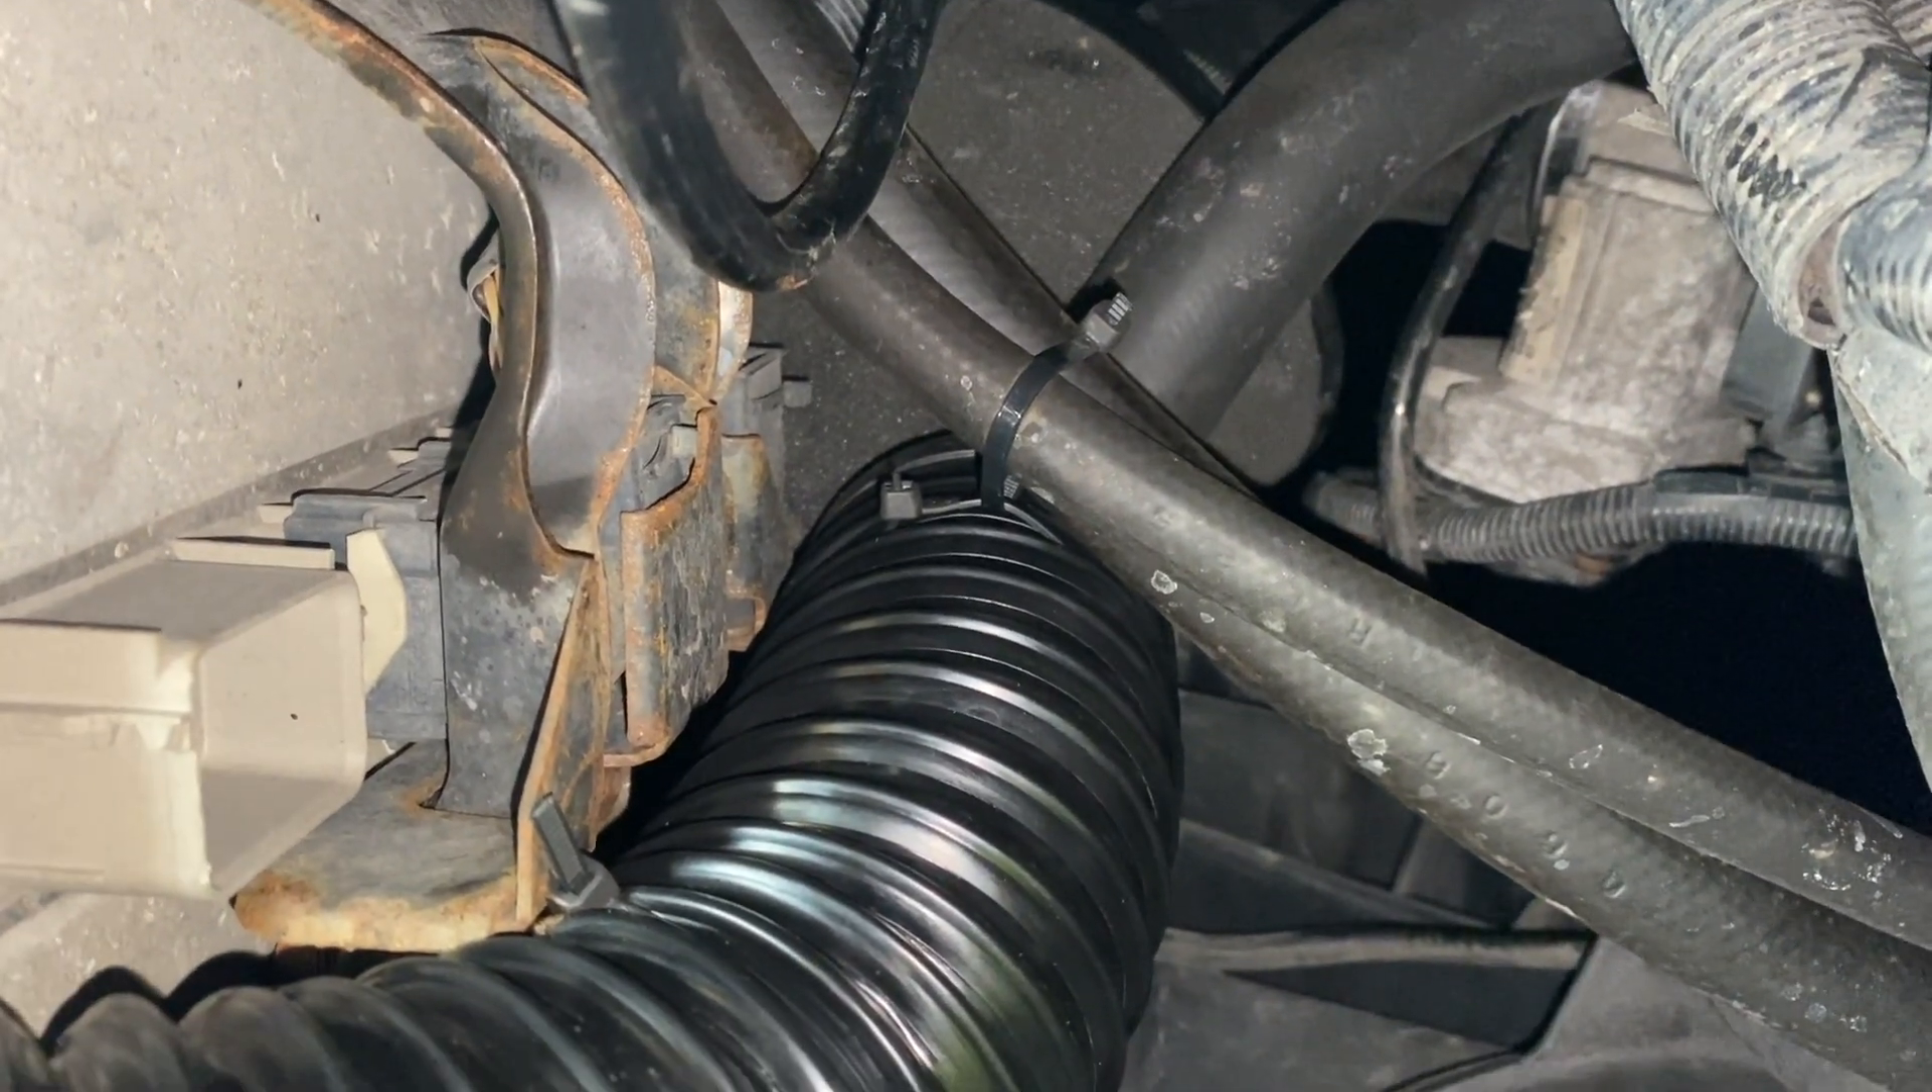The ducting stops just there just underneath the filter unfortunately there is like a radiator hose or something like that in the way.